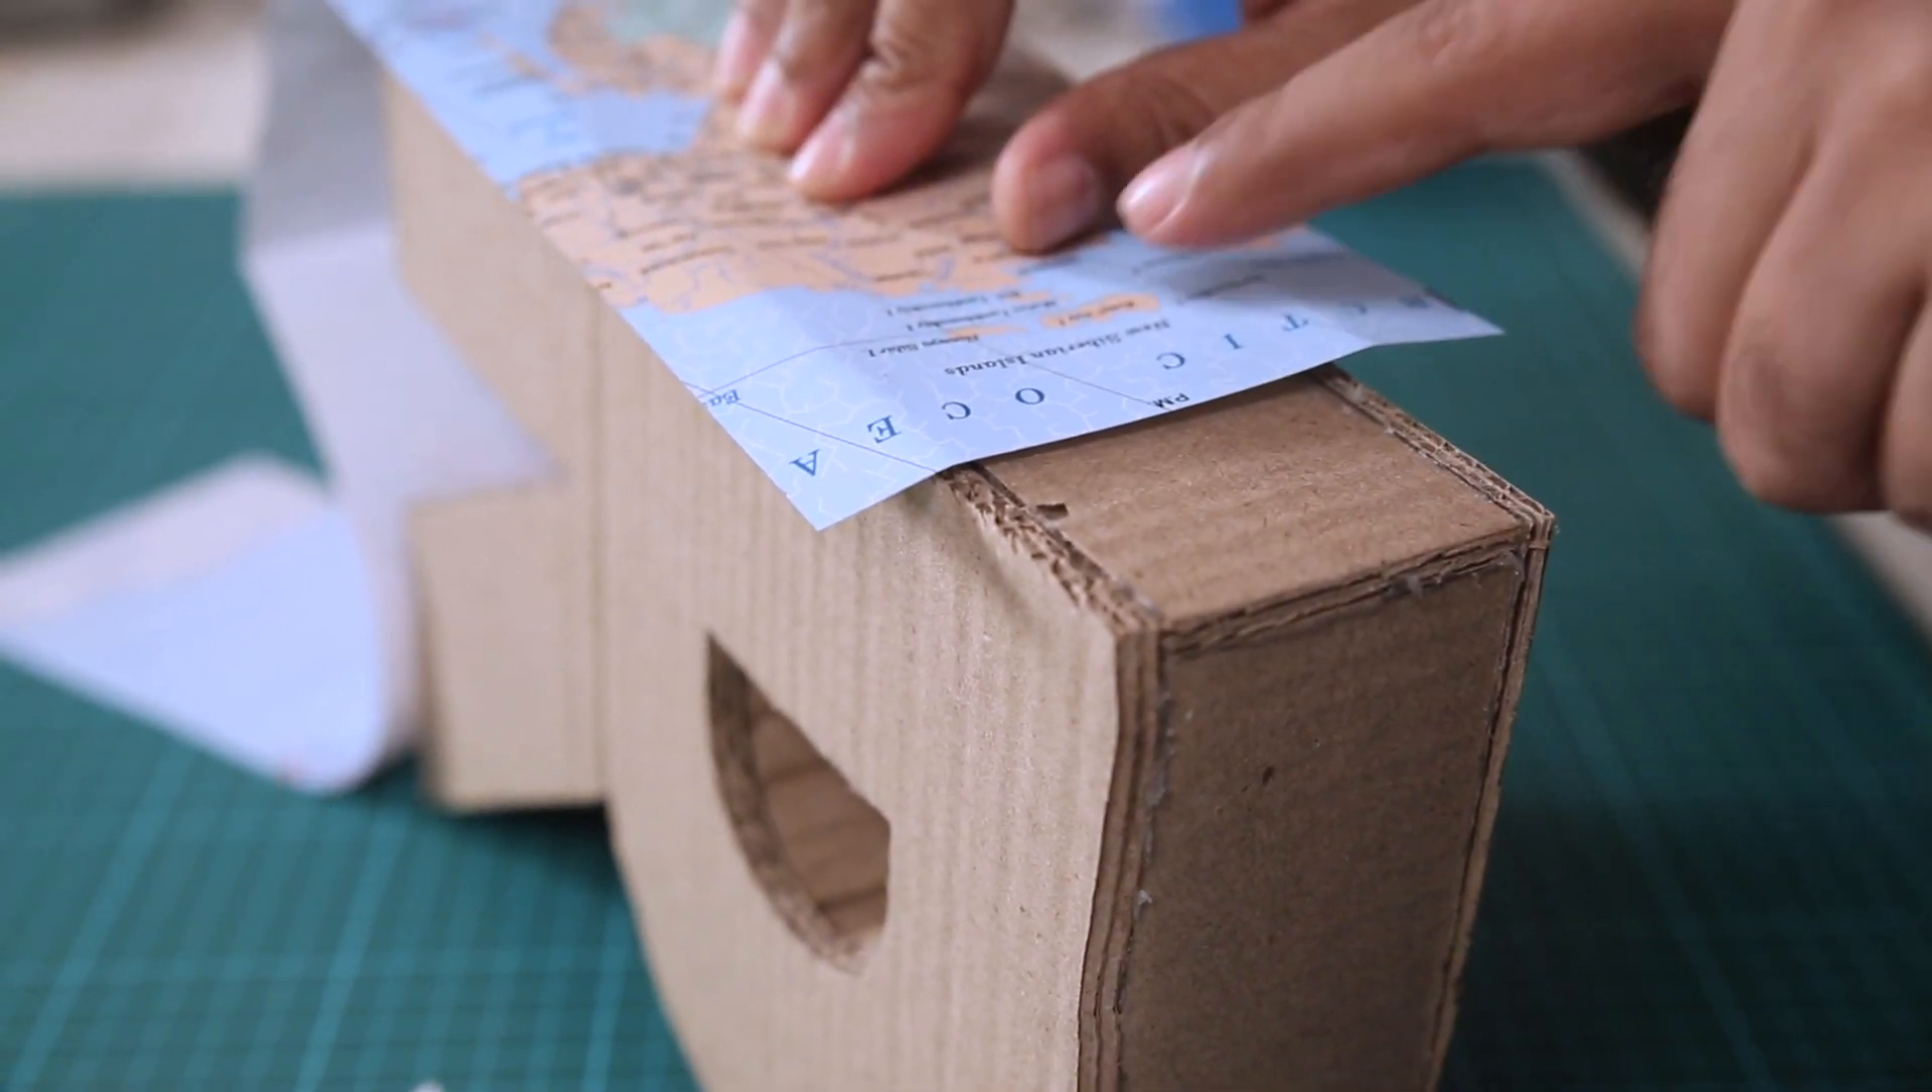Now you can see that the strip is wider than the side of the 3D letter.